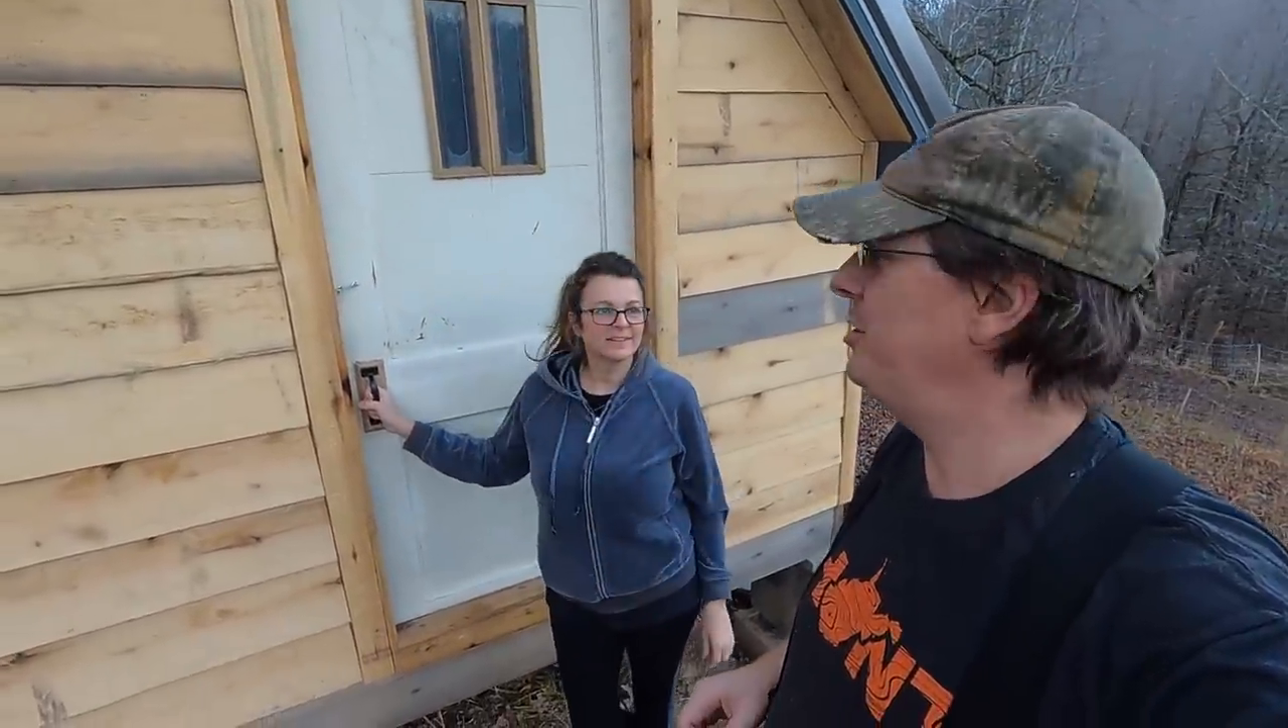We've got our door in with our stained glass windows.